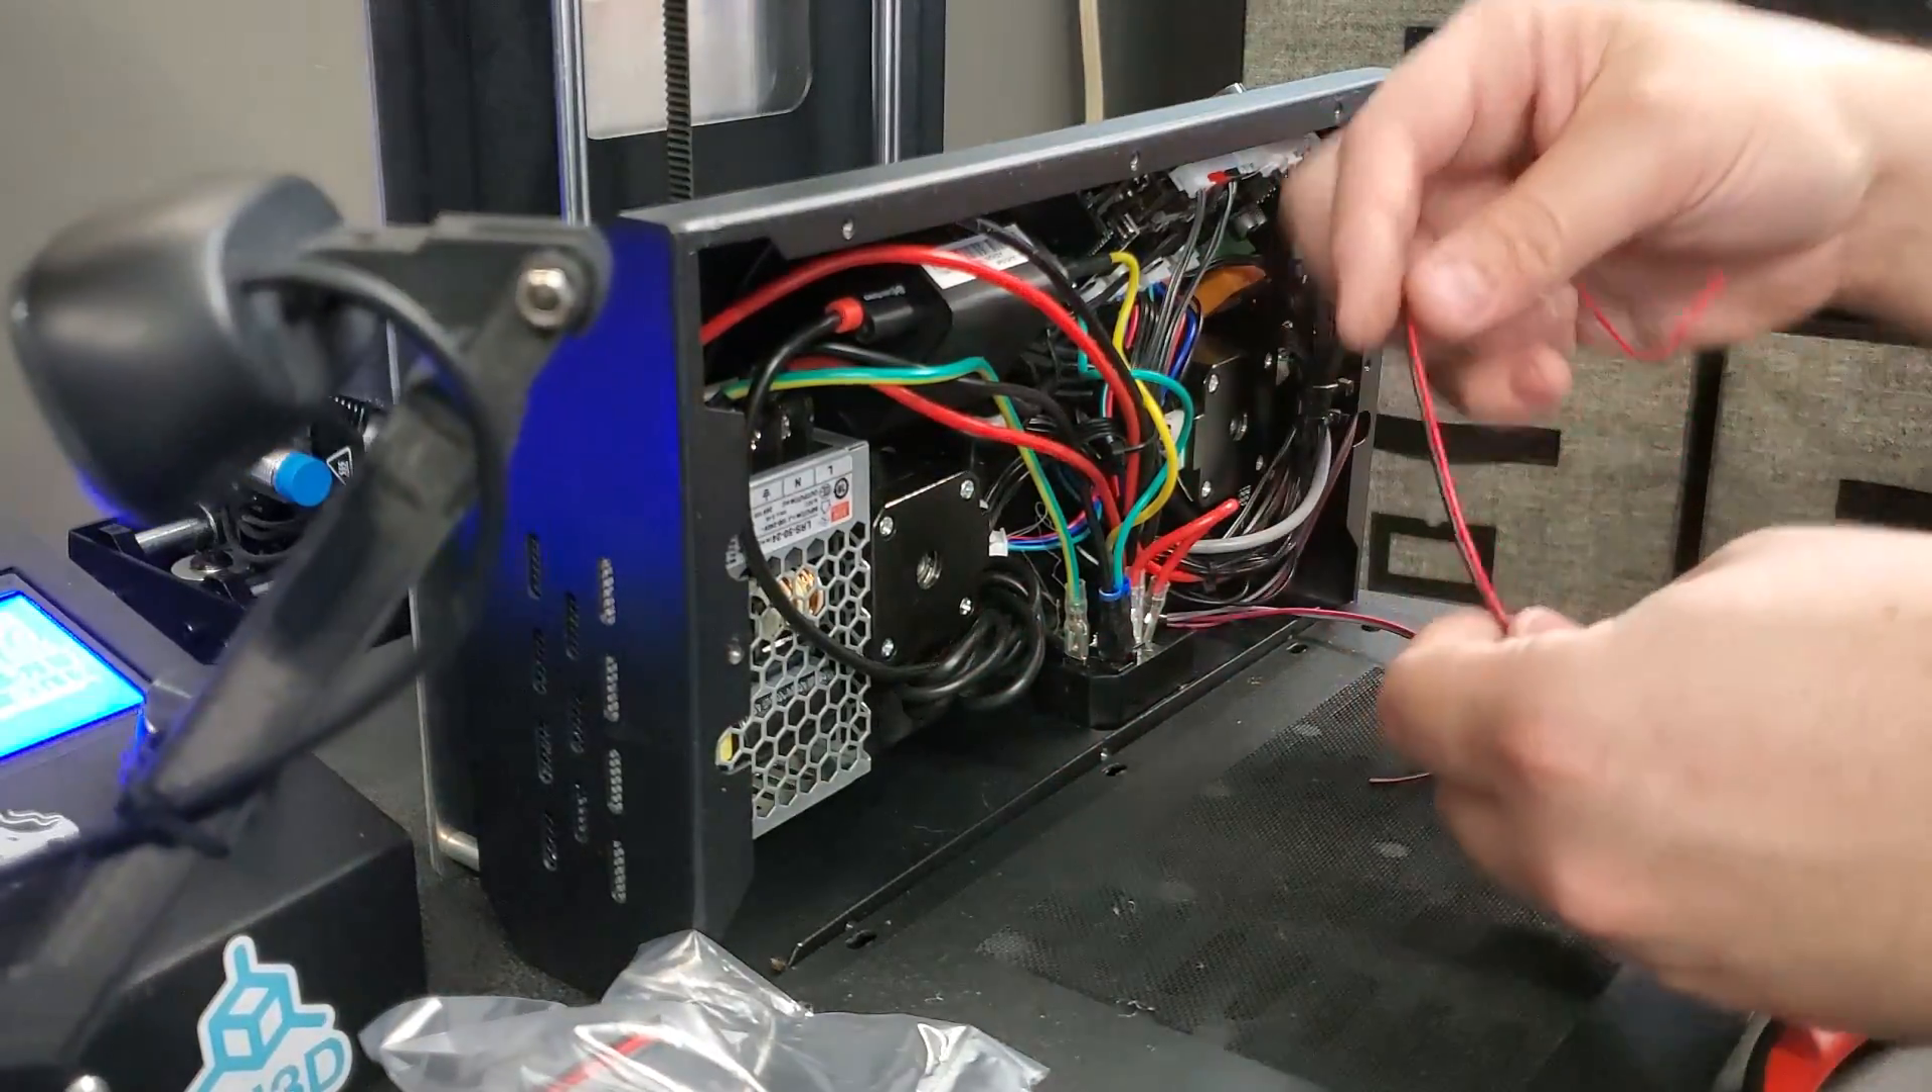All we have left to do is connect these wires.